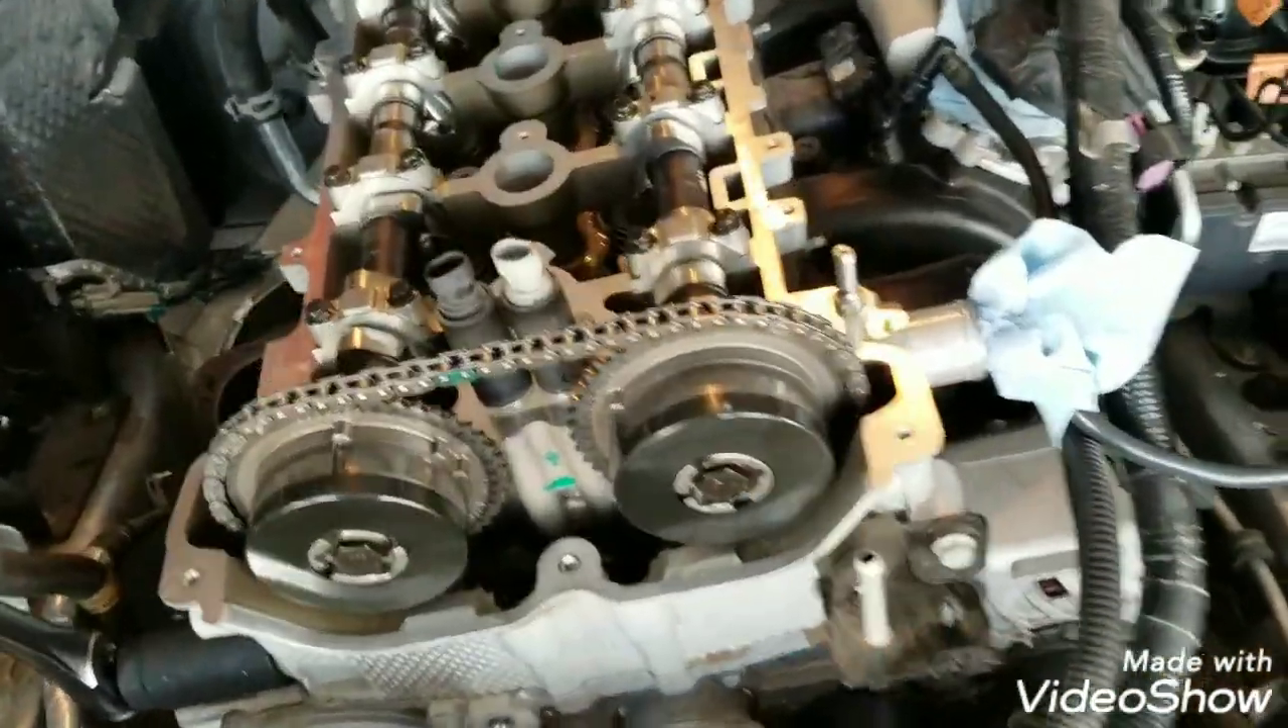So, the valve cover is off. I'm pretty surprised how clean it is.